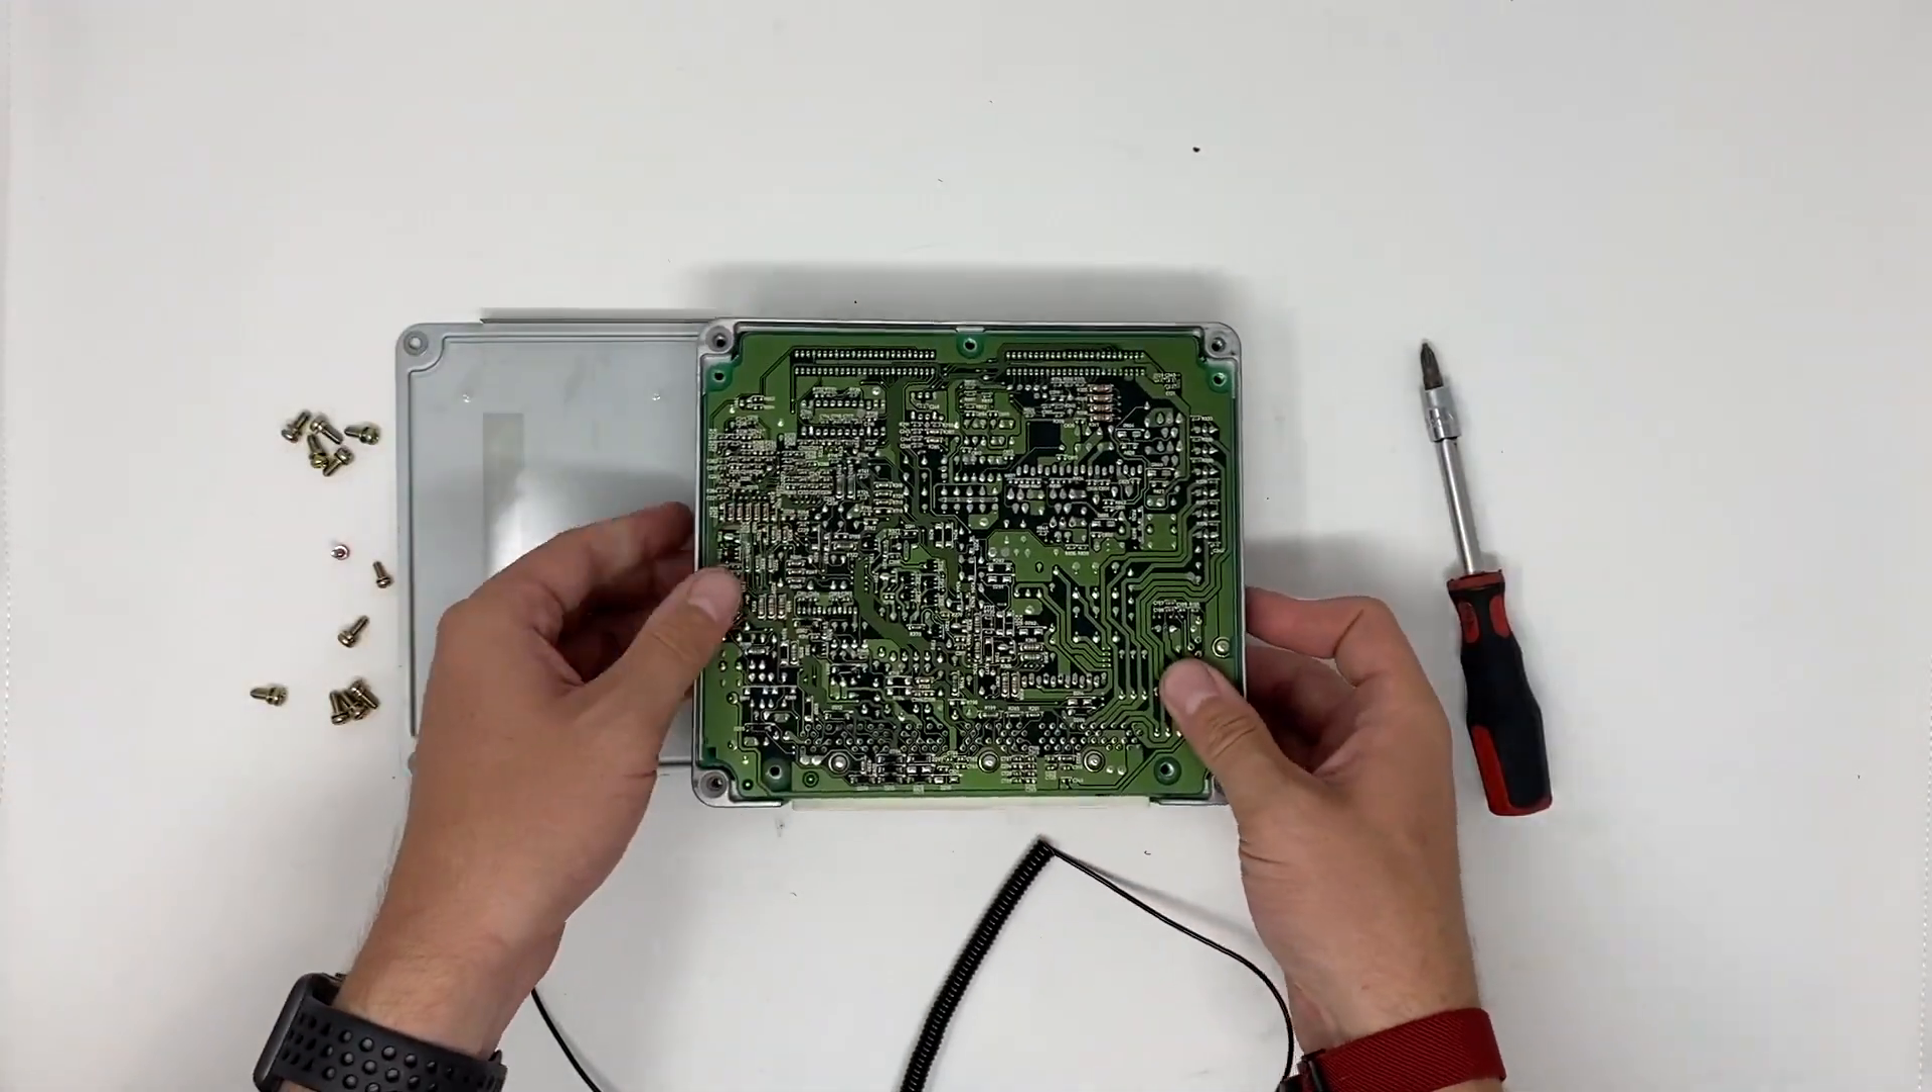In order to speed things up I've already removed all the screws in the corners as you can see.